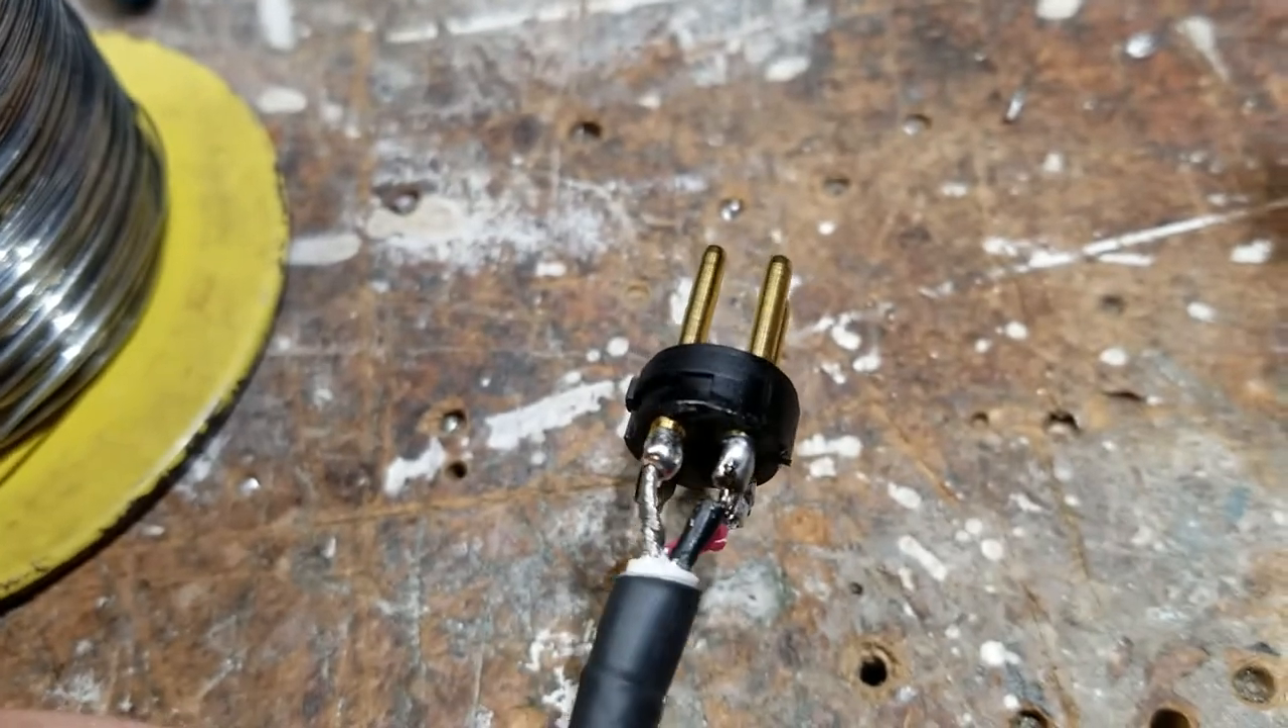Now, I have finished the solder connection.